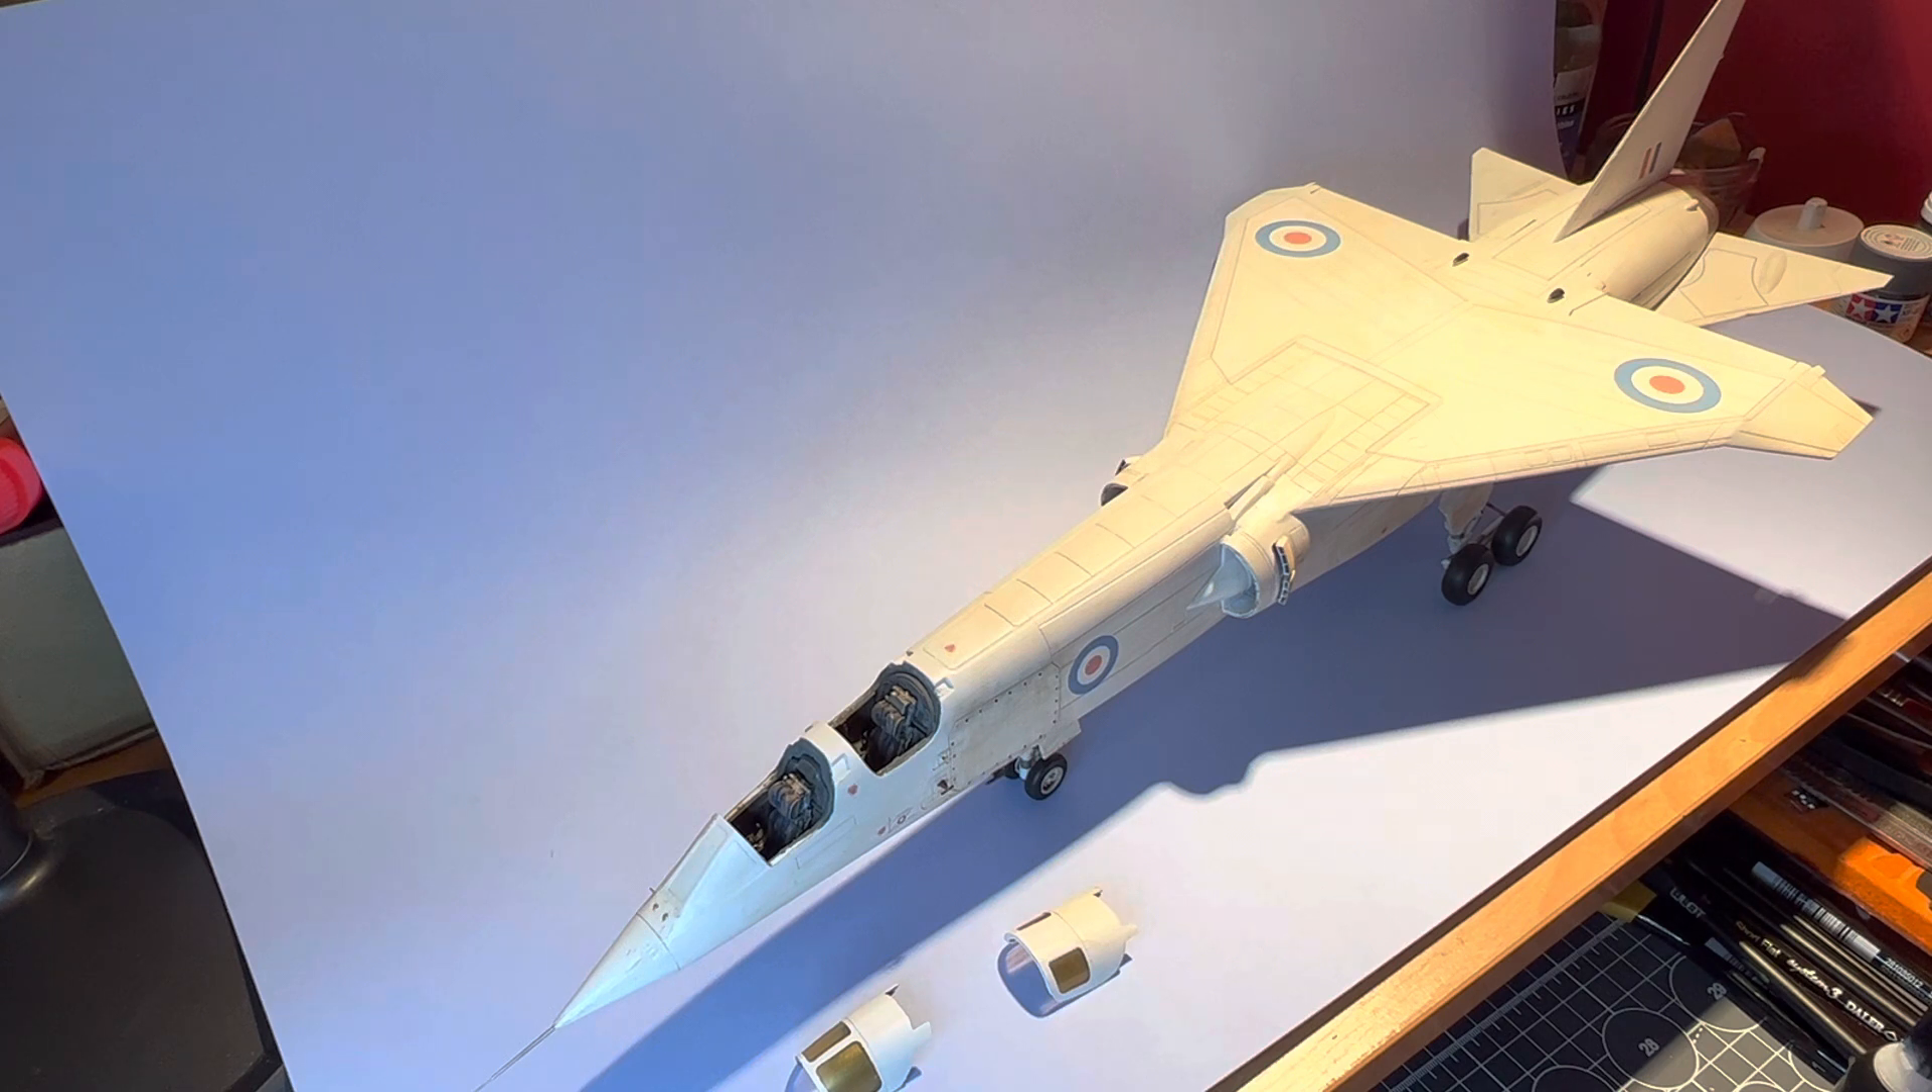However, the job is nearly completed all I have to do now is to put the canopies on.